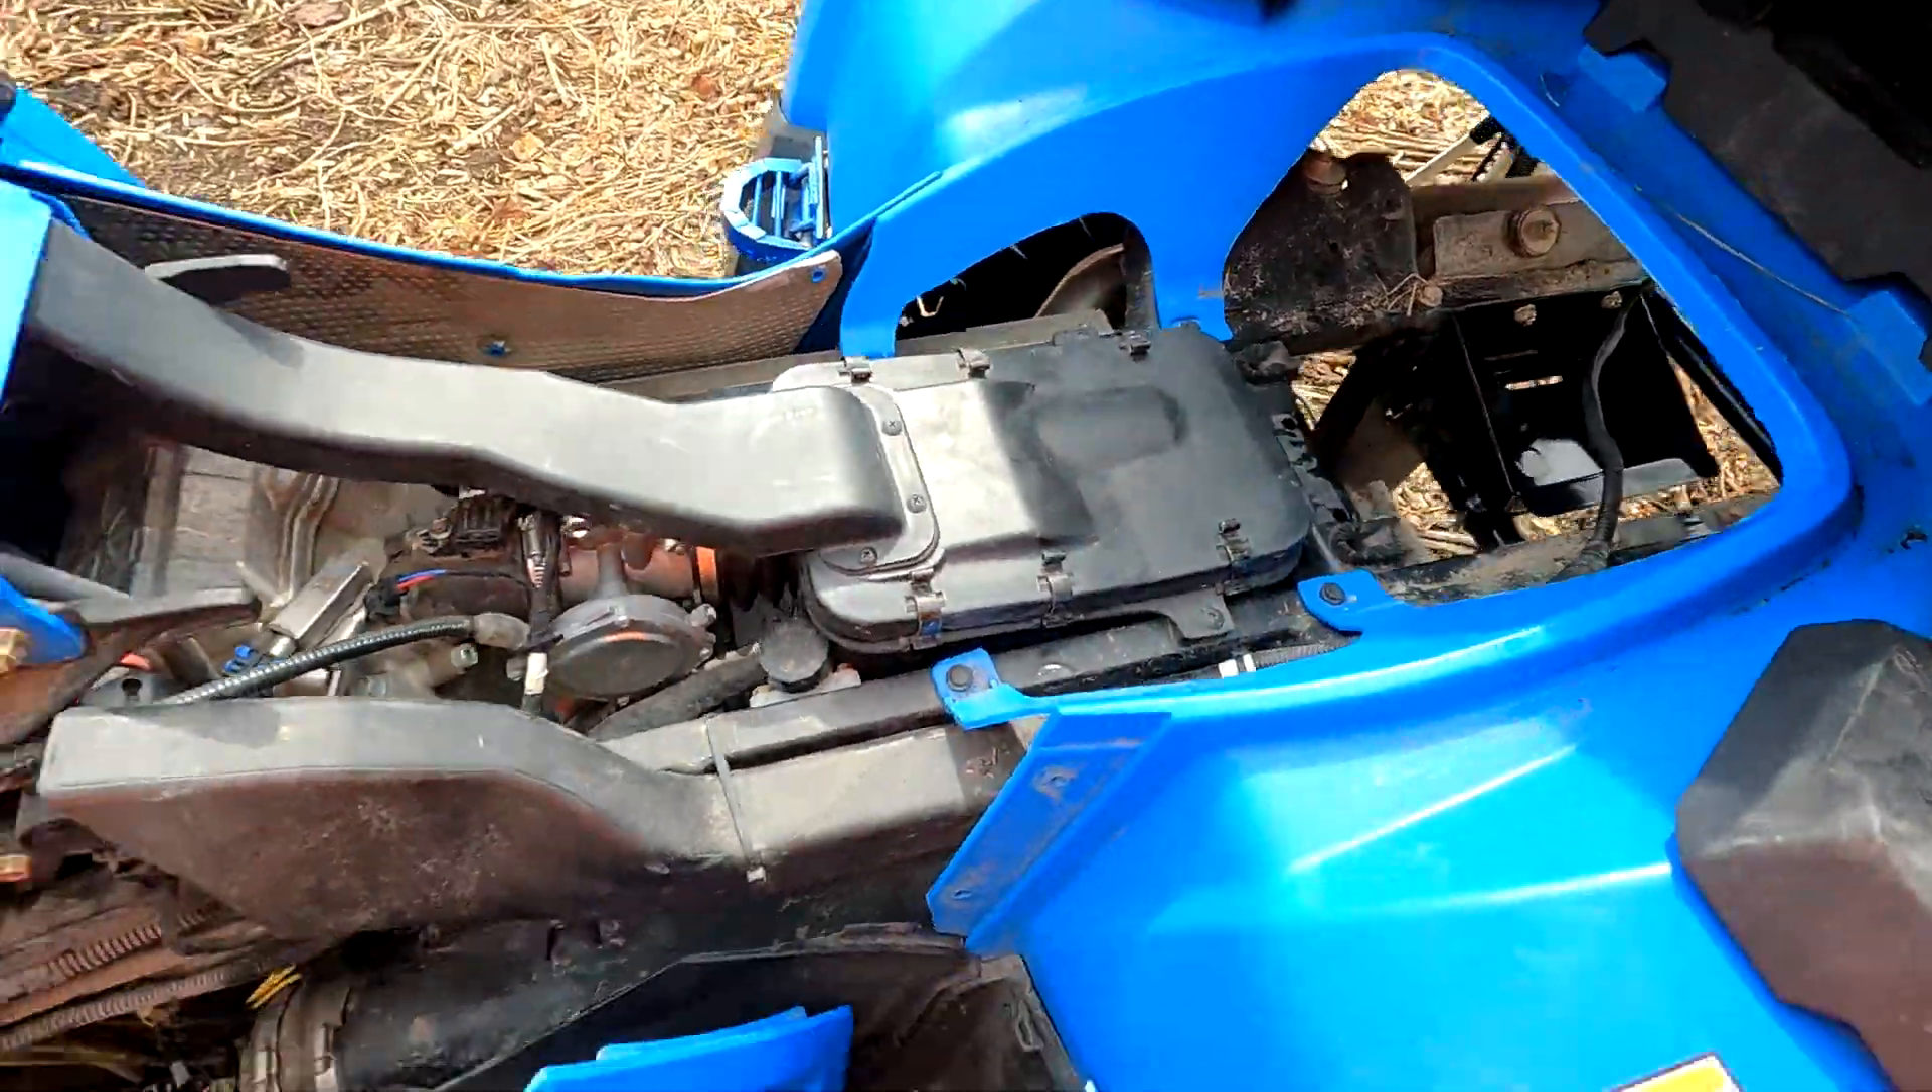So I just went ahead and took the seat off.